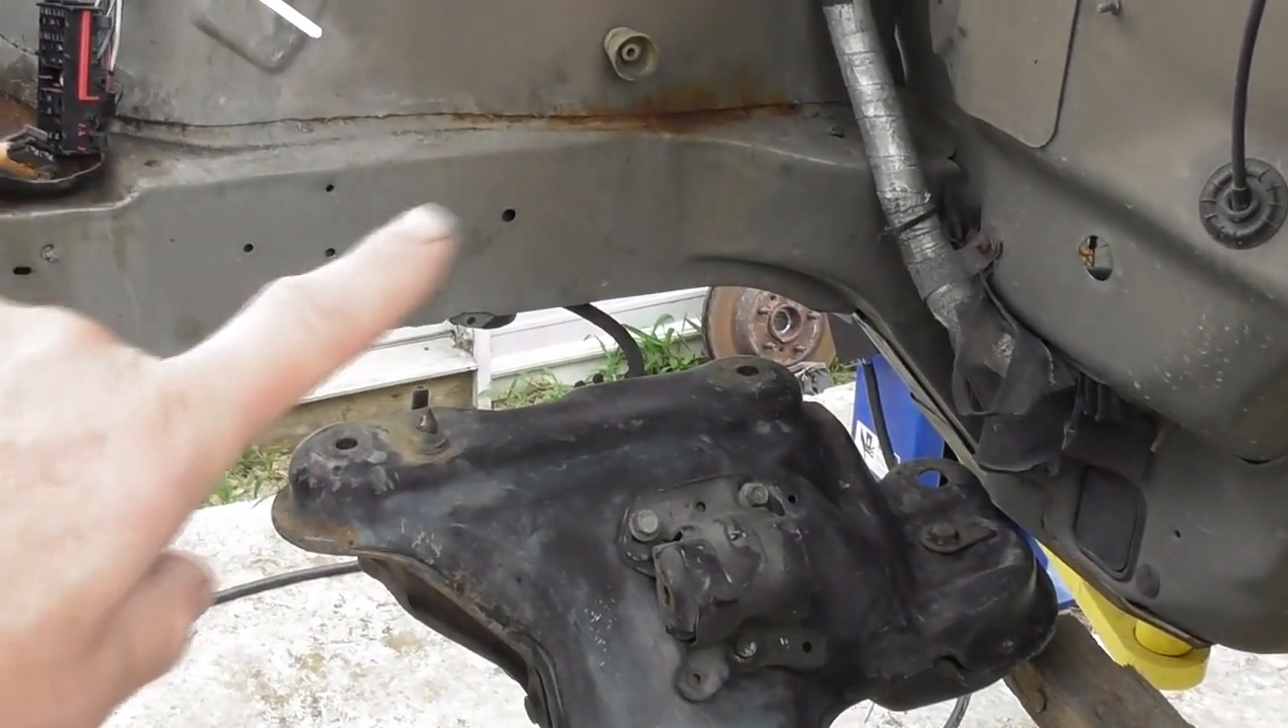That's the subframe which still needs to be attached to the body.